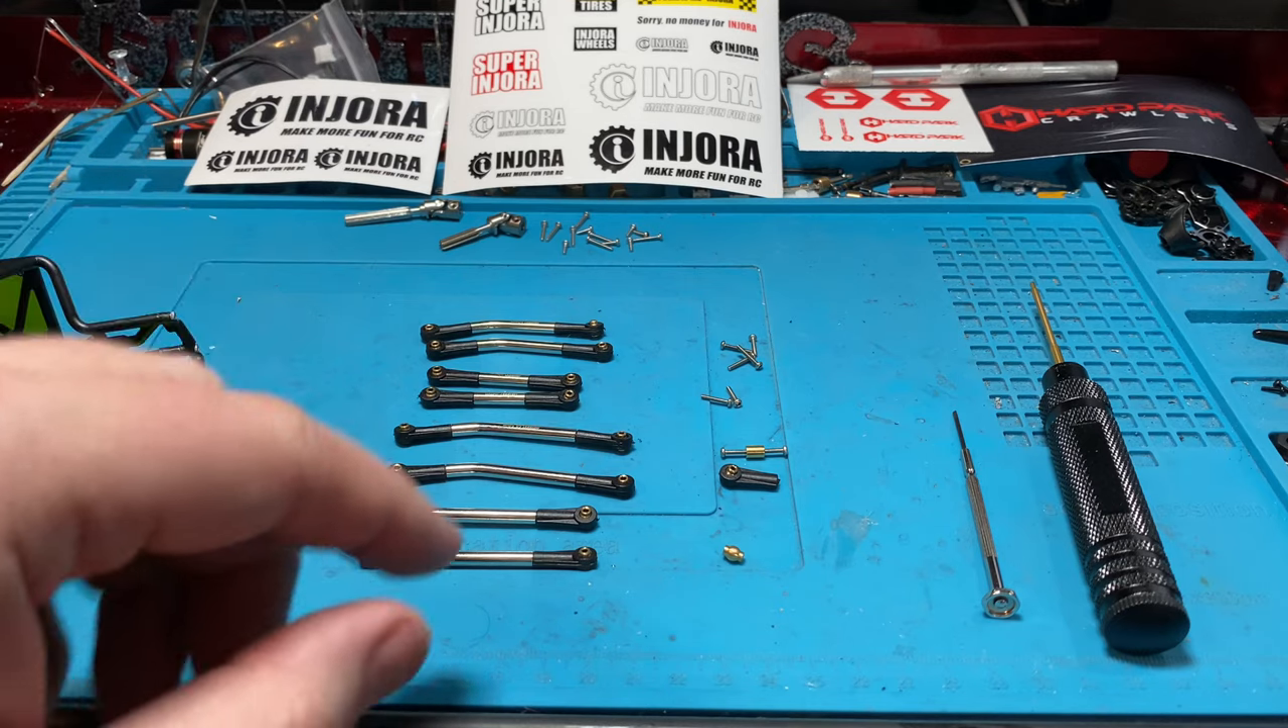So we got all of our links built.